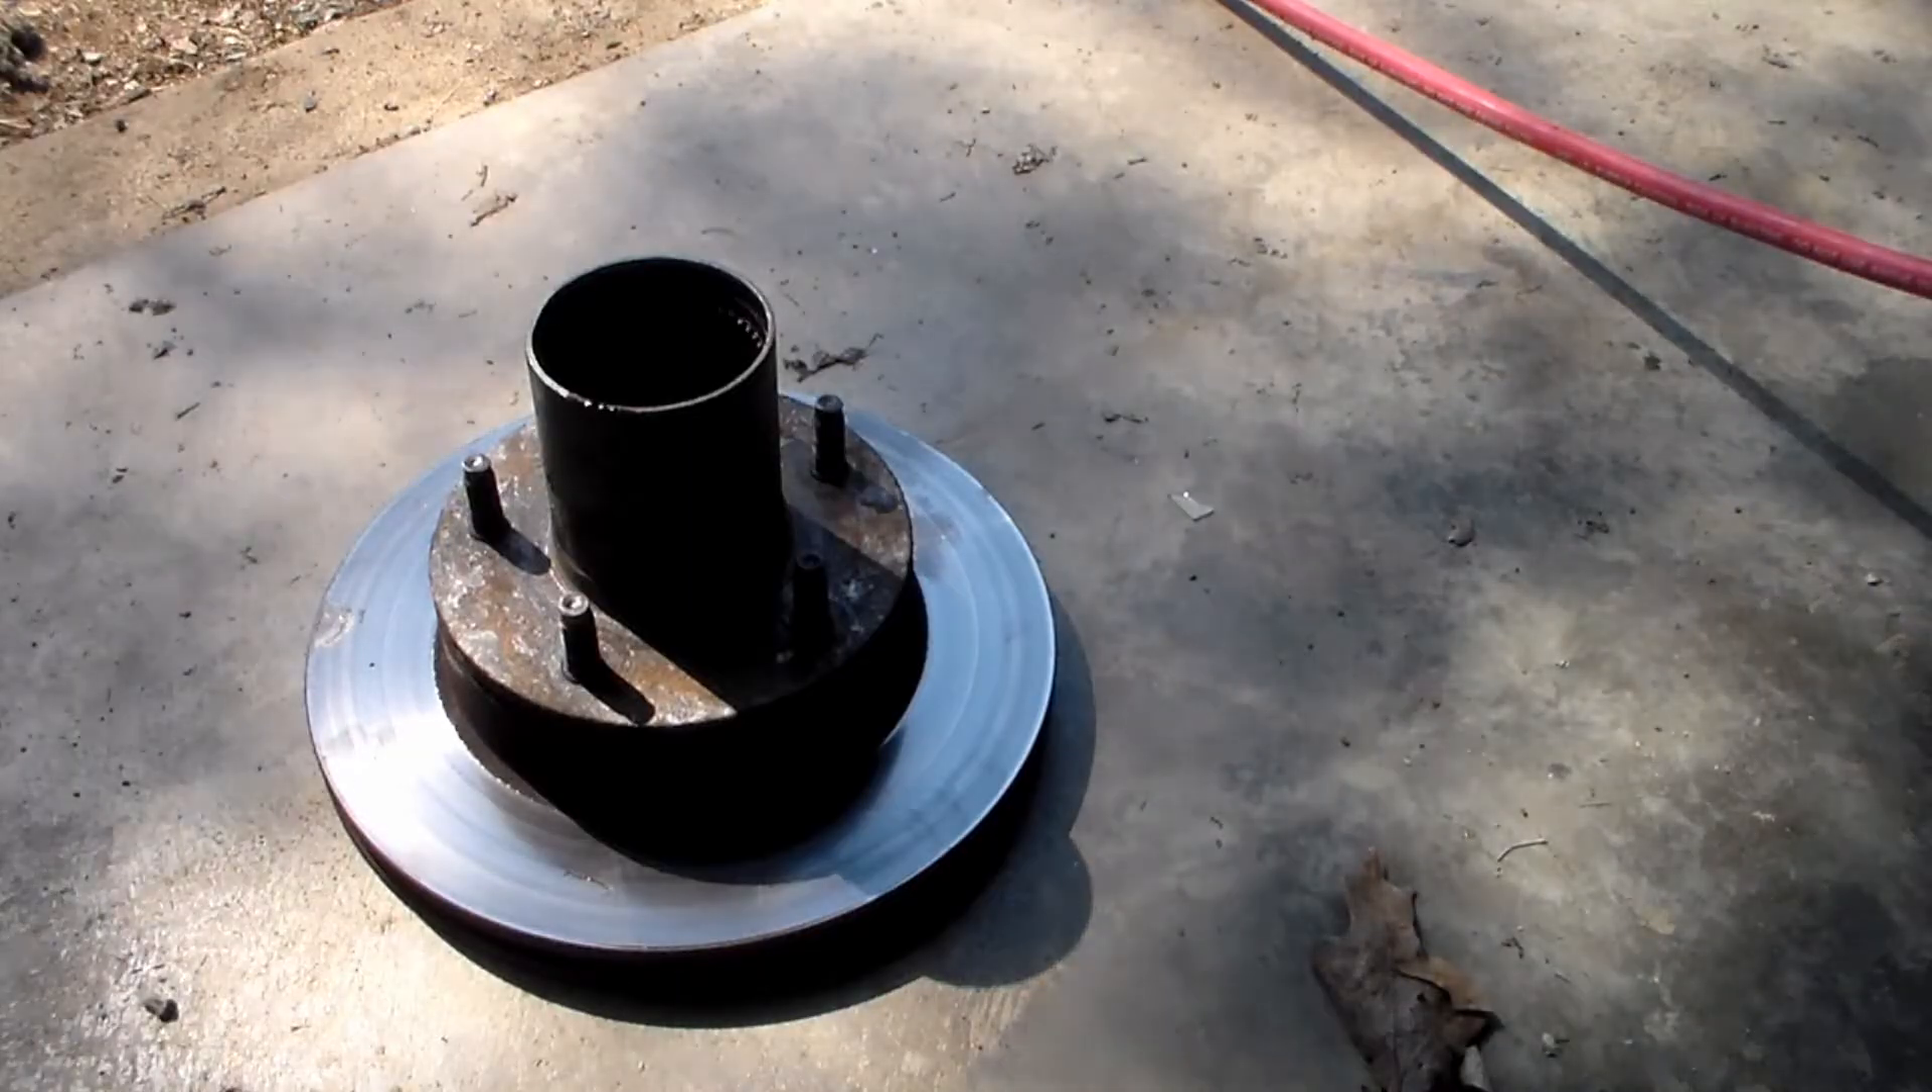Okay, so here we have our hub assembly with our rotor off of our truck.